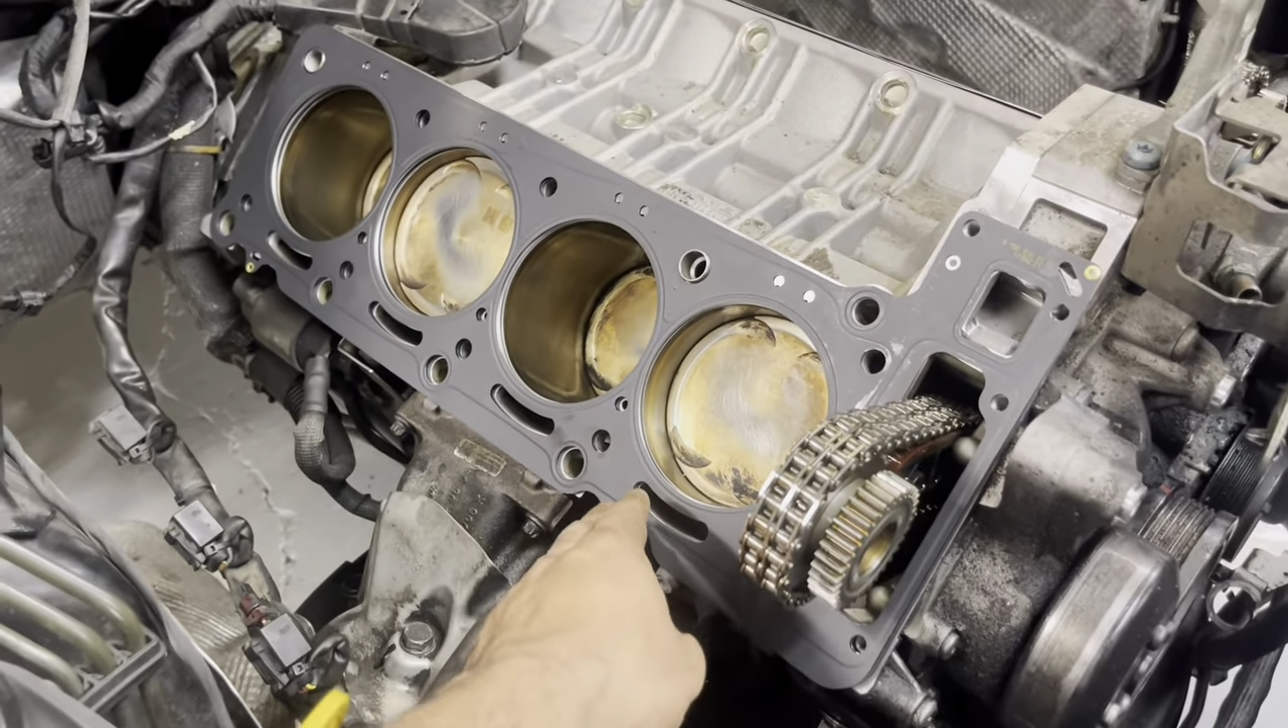So I've installed a new head gasket clean this up slide the rail back in clean basically clean everything up in the area.